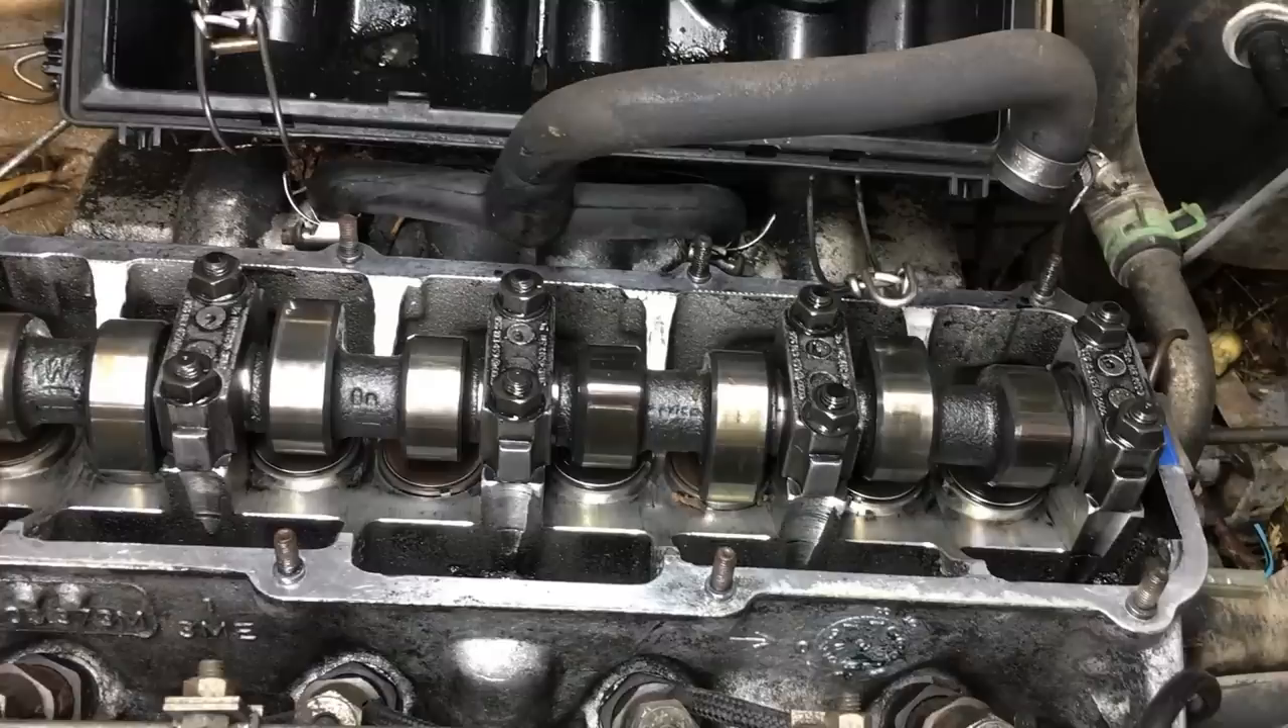Fast forward a bit, and we have the cam cover off.